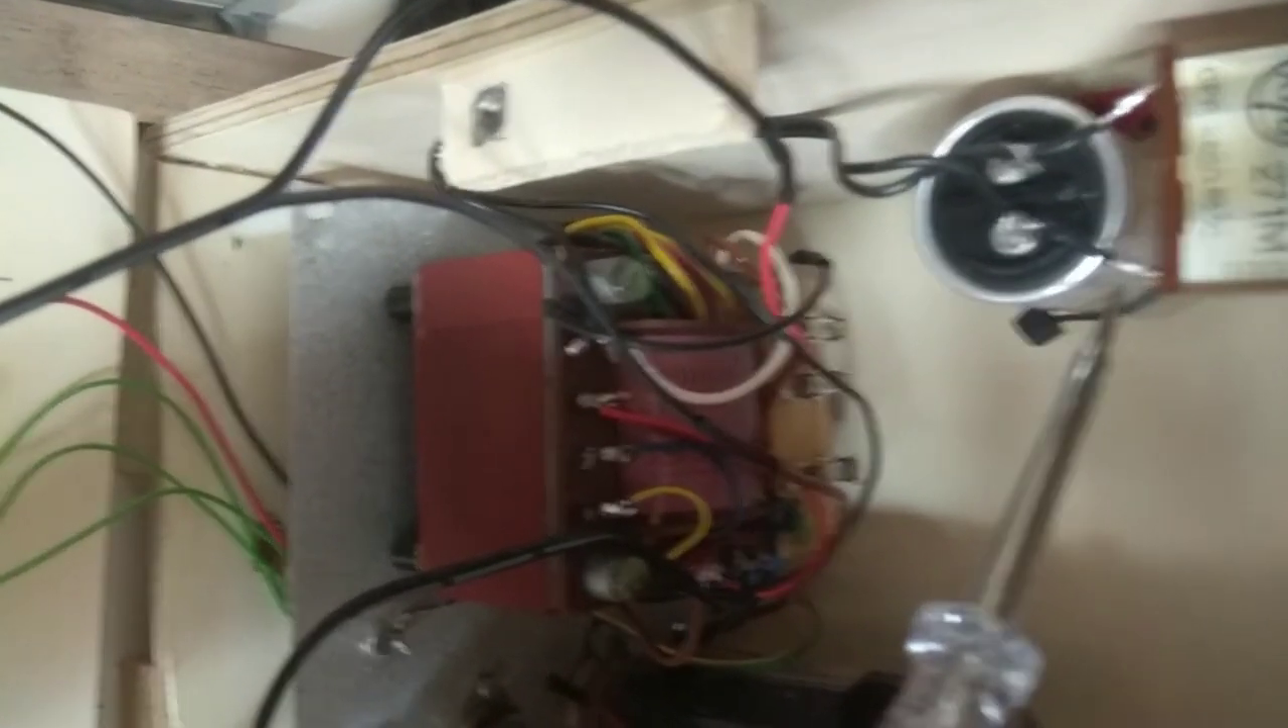Um, I've got my capacitor for the filament installed up here.